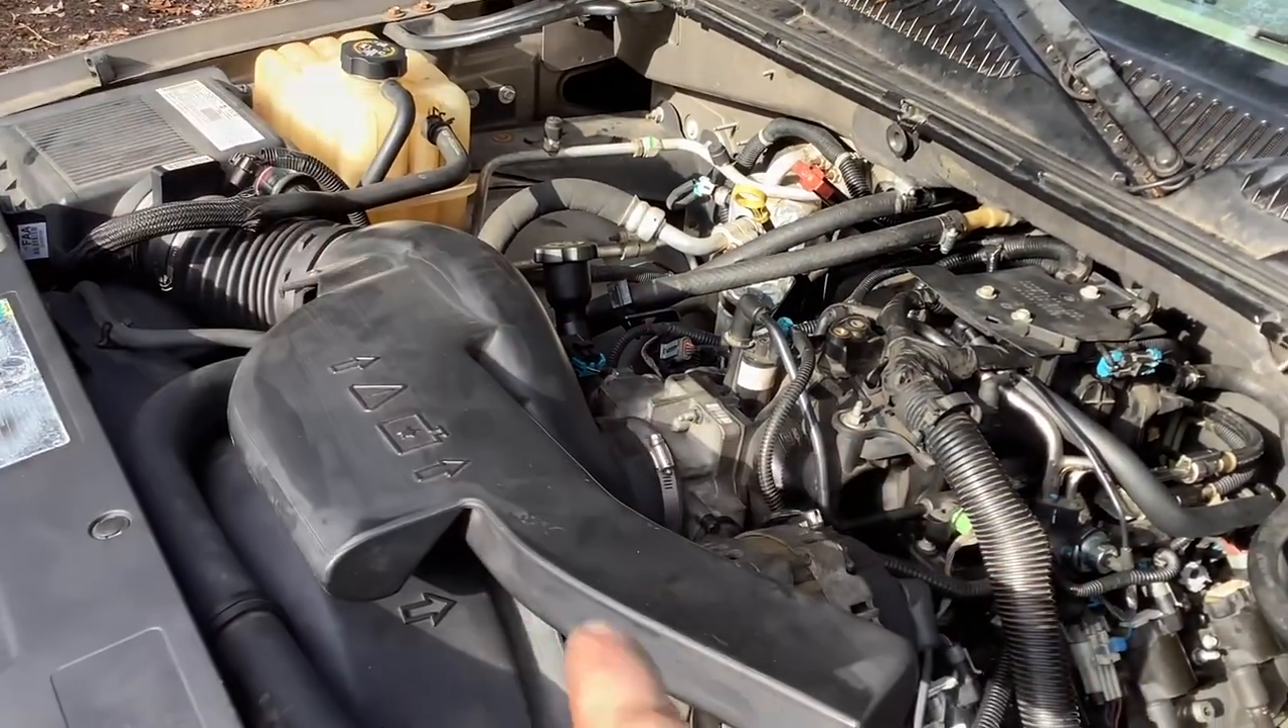I put the air intake boot back on from the cleaner box to the throttle body.